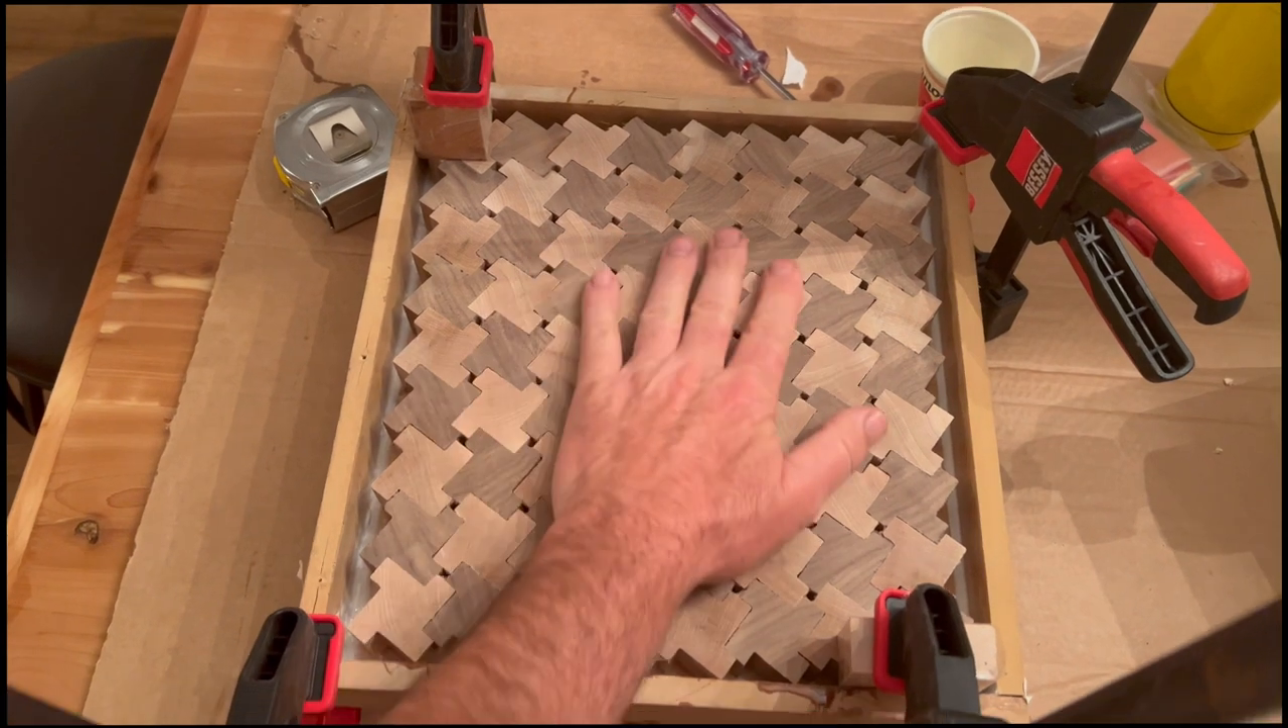Here's our puzzle and it fits down in there just perfectly.